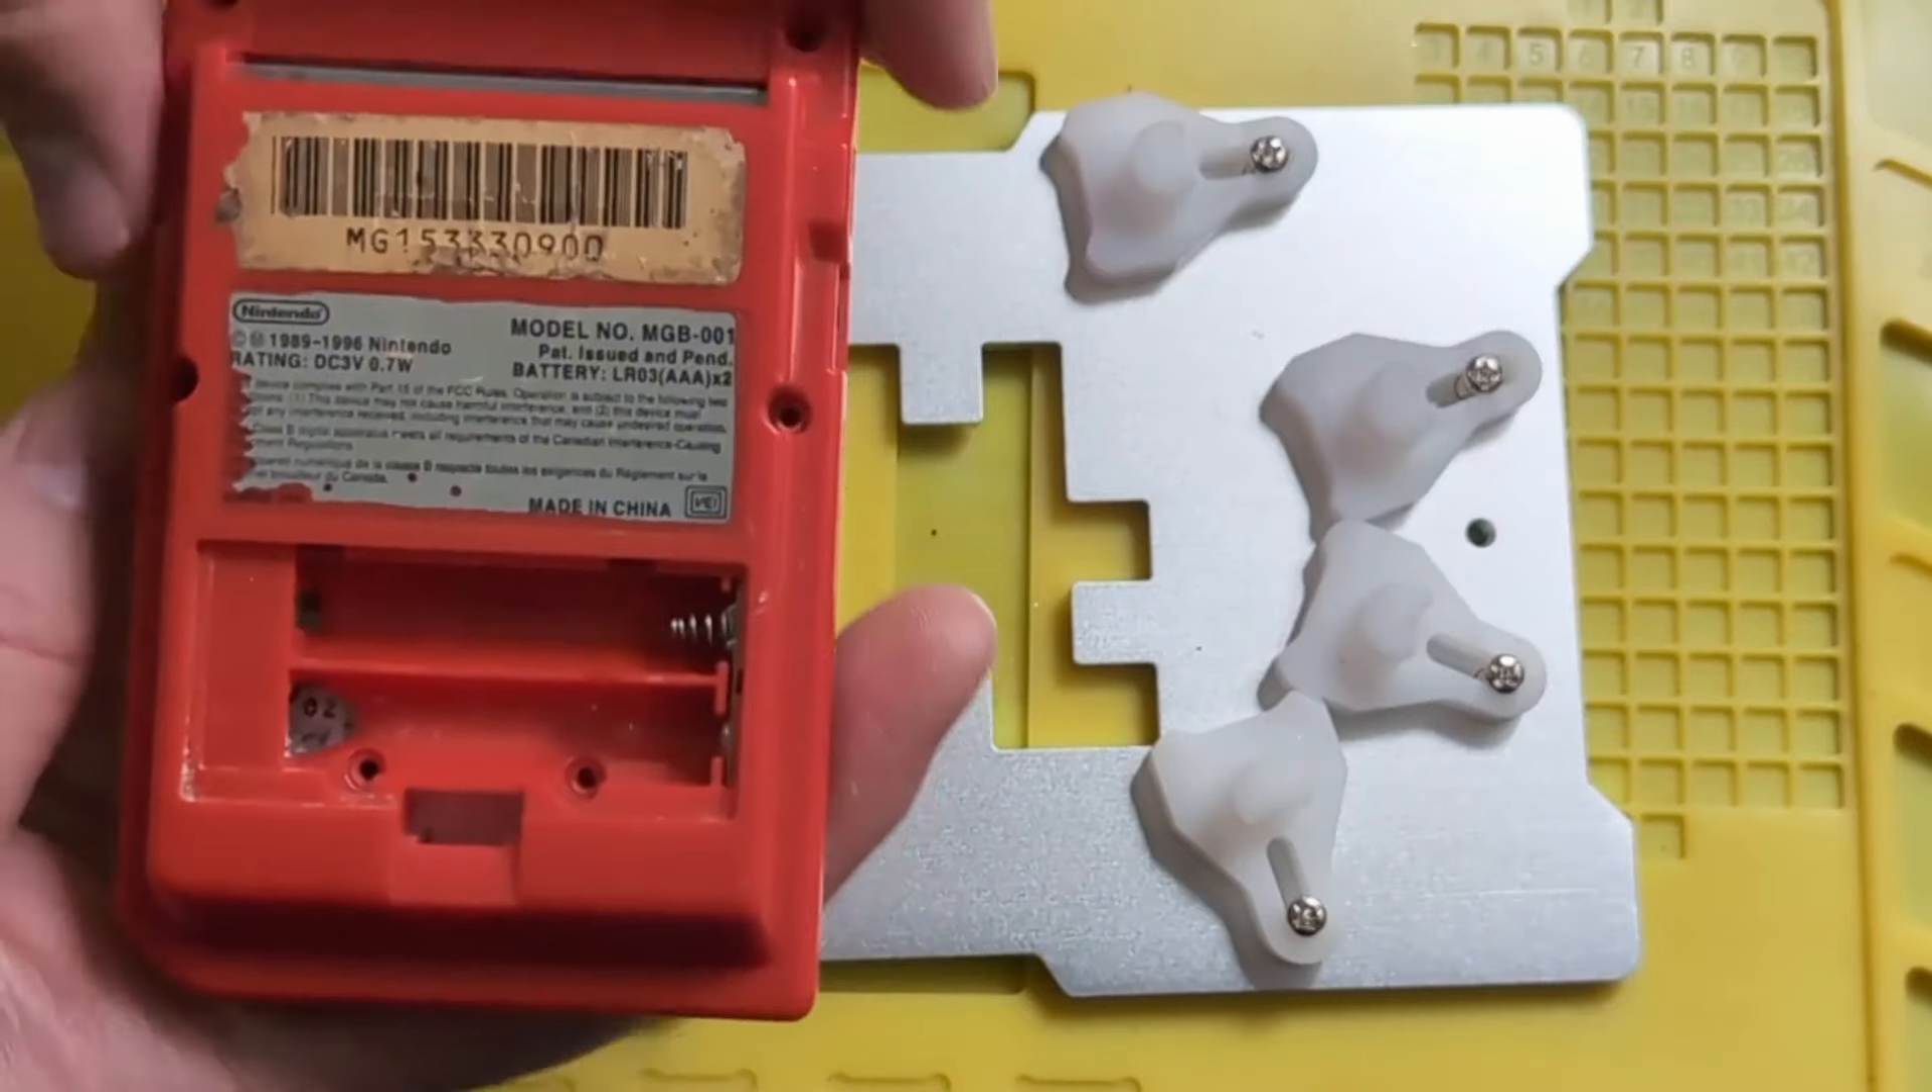So we removed the battery cover already.